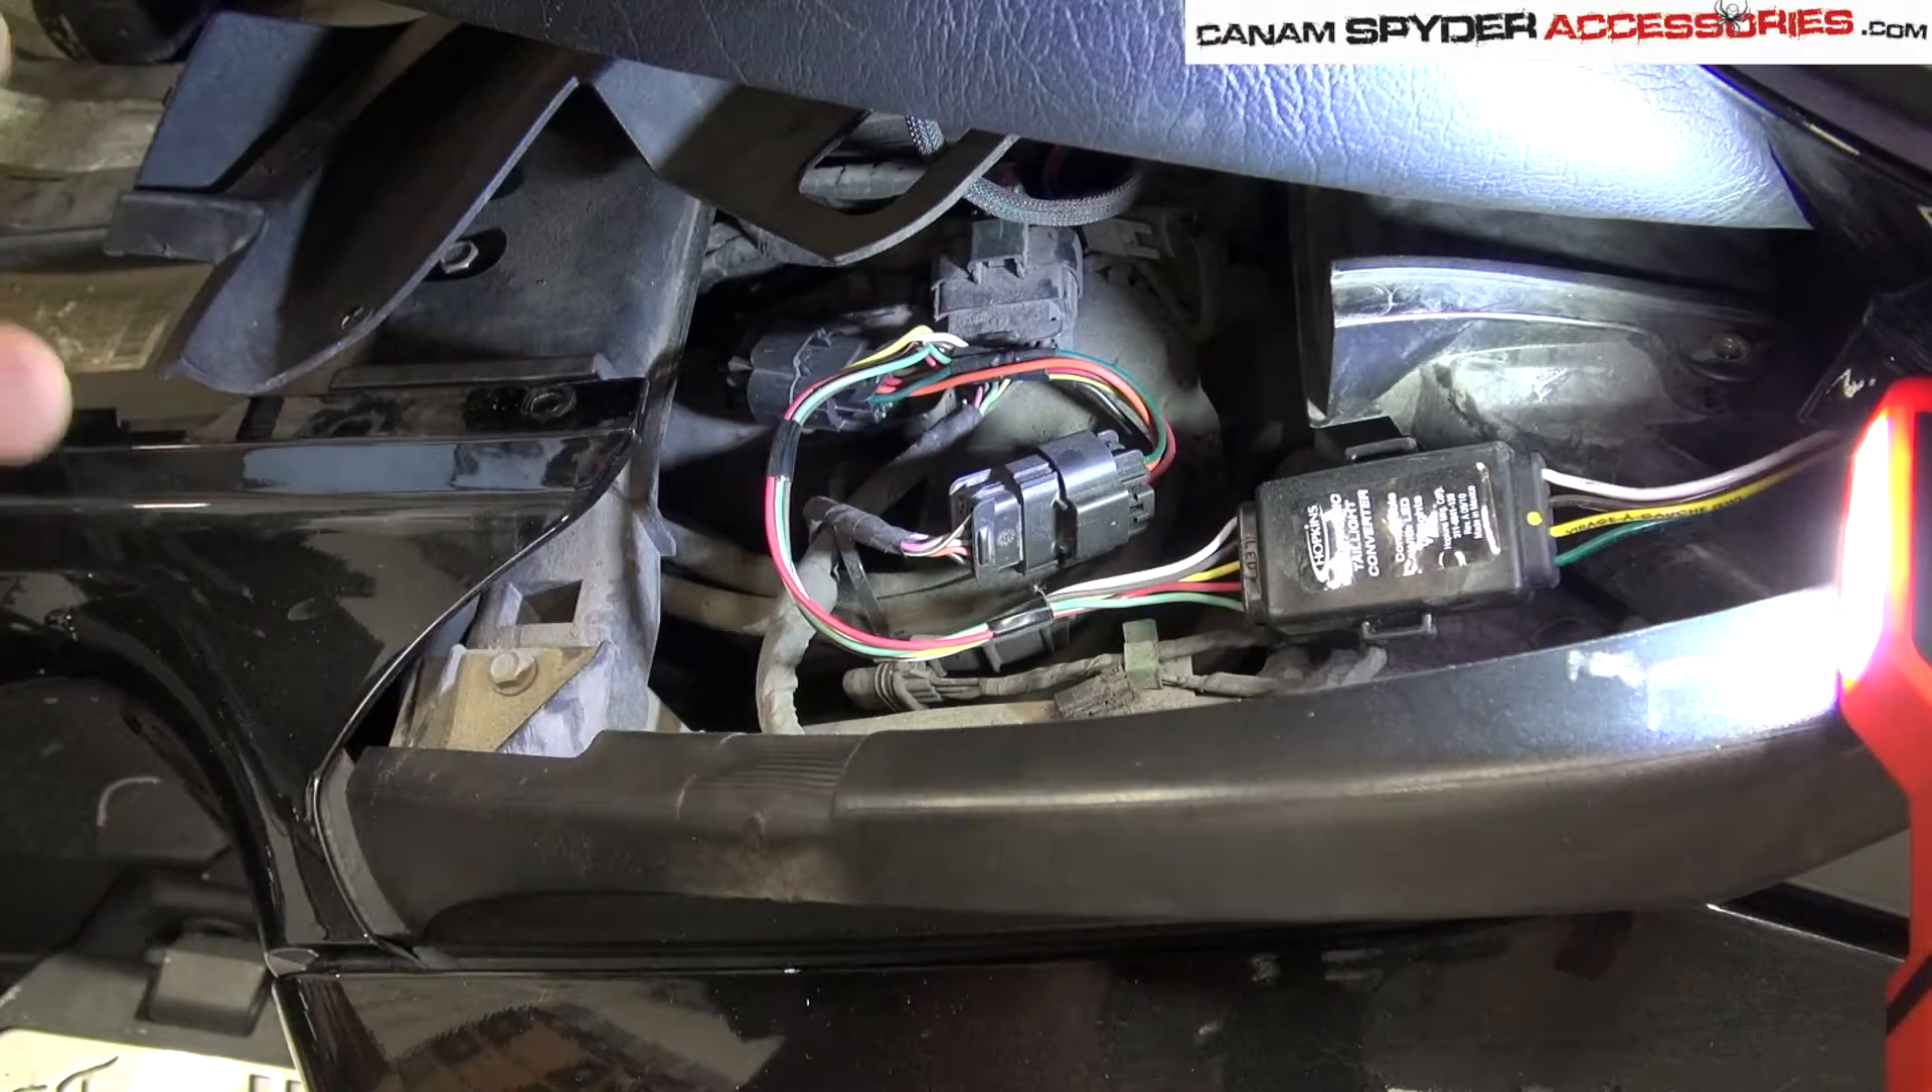Here you can see that I already have my plug and play harness that's installed there. So that's actually going to help you to see how we're going to be organized later on.